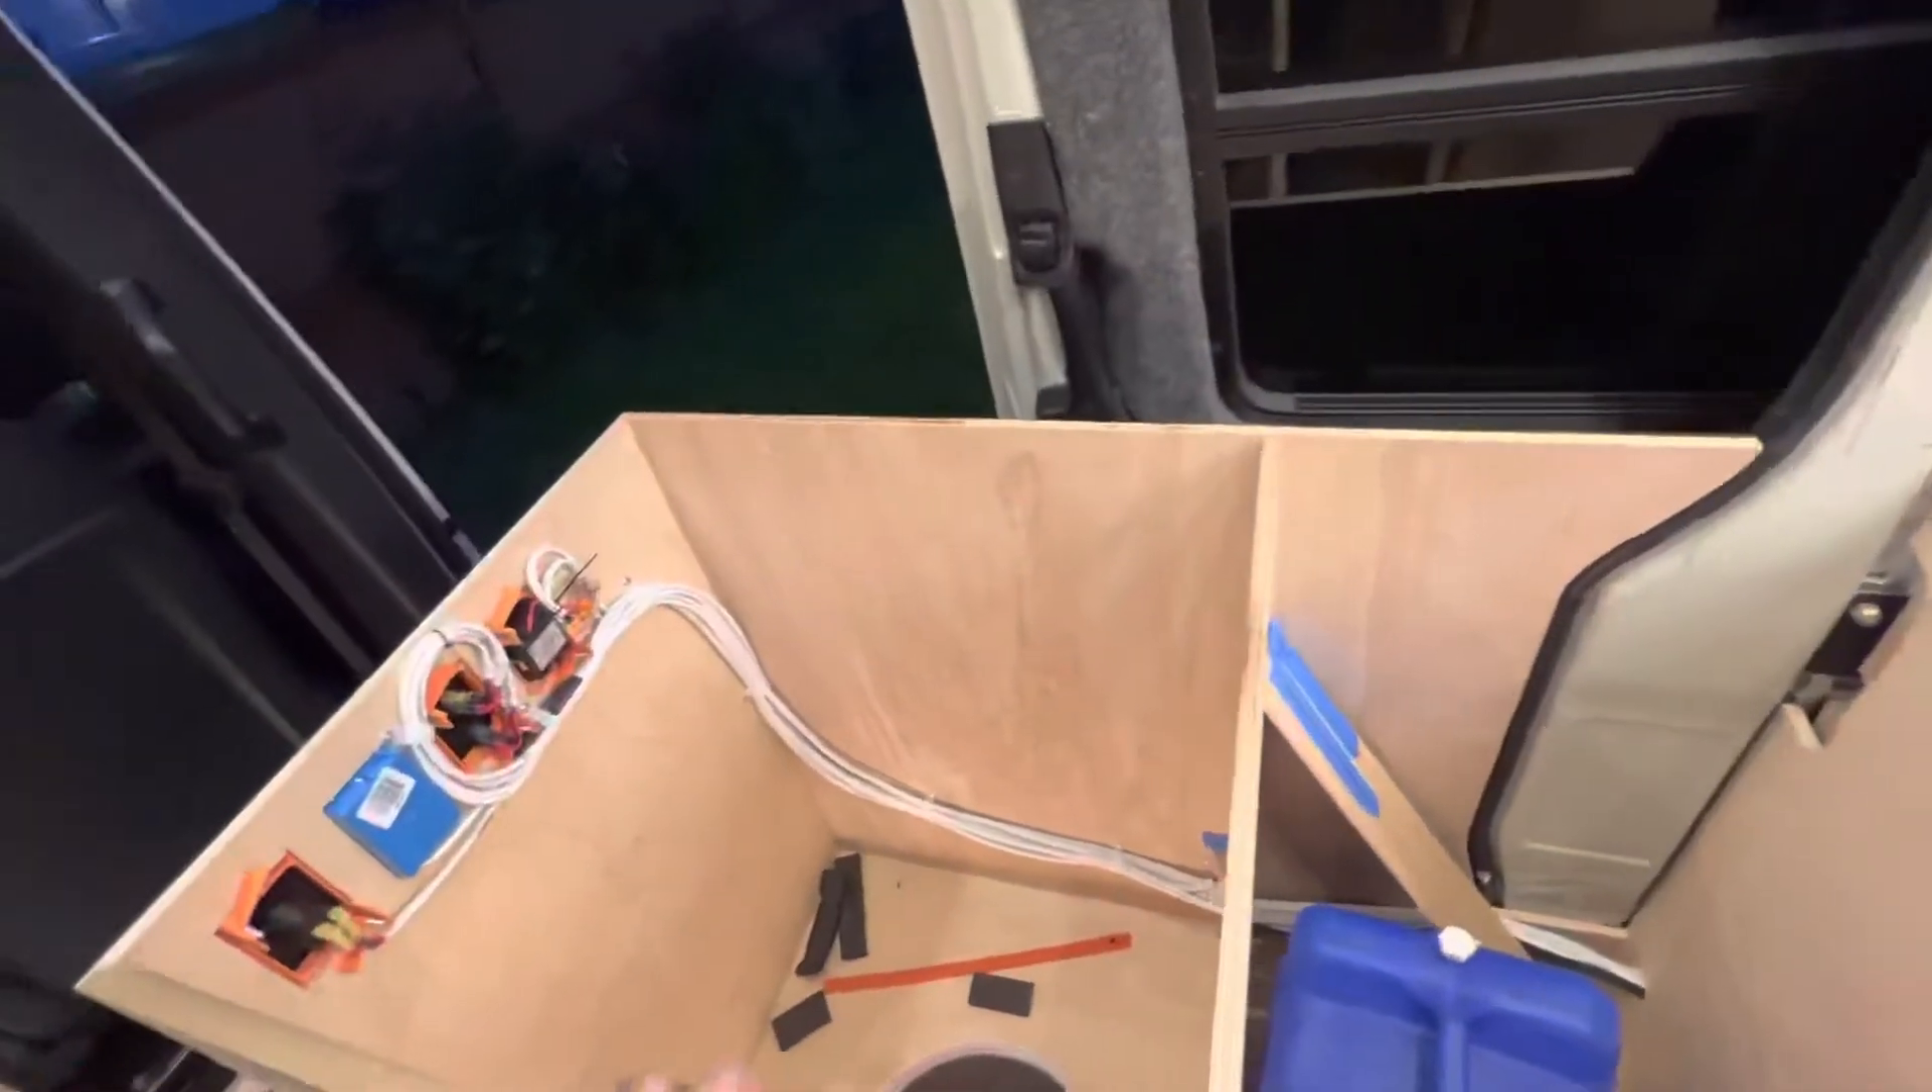Obviously there's no counter or anything here yet but all the wiring runs through and up.